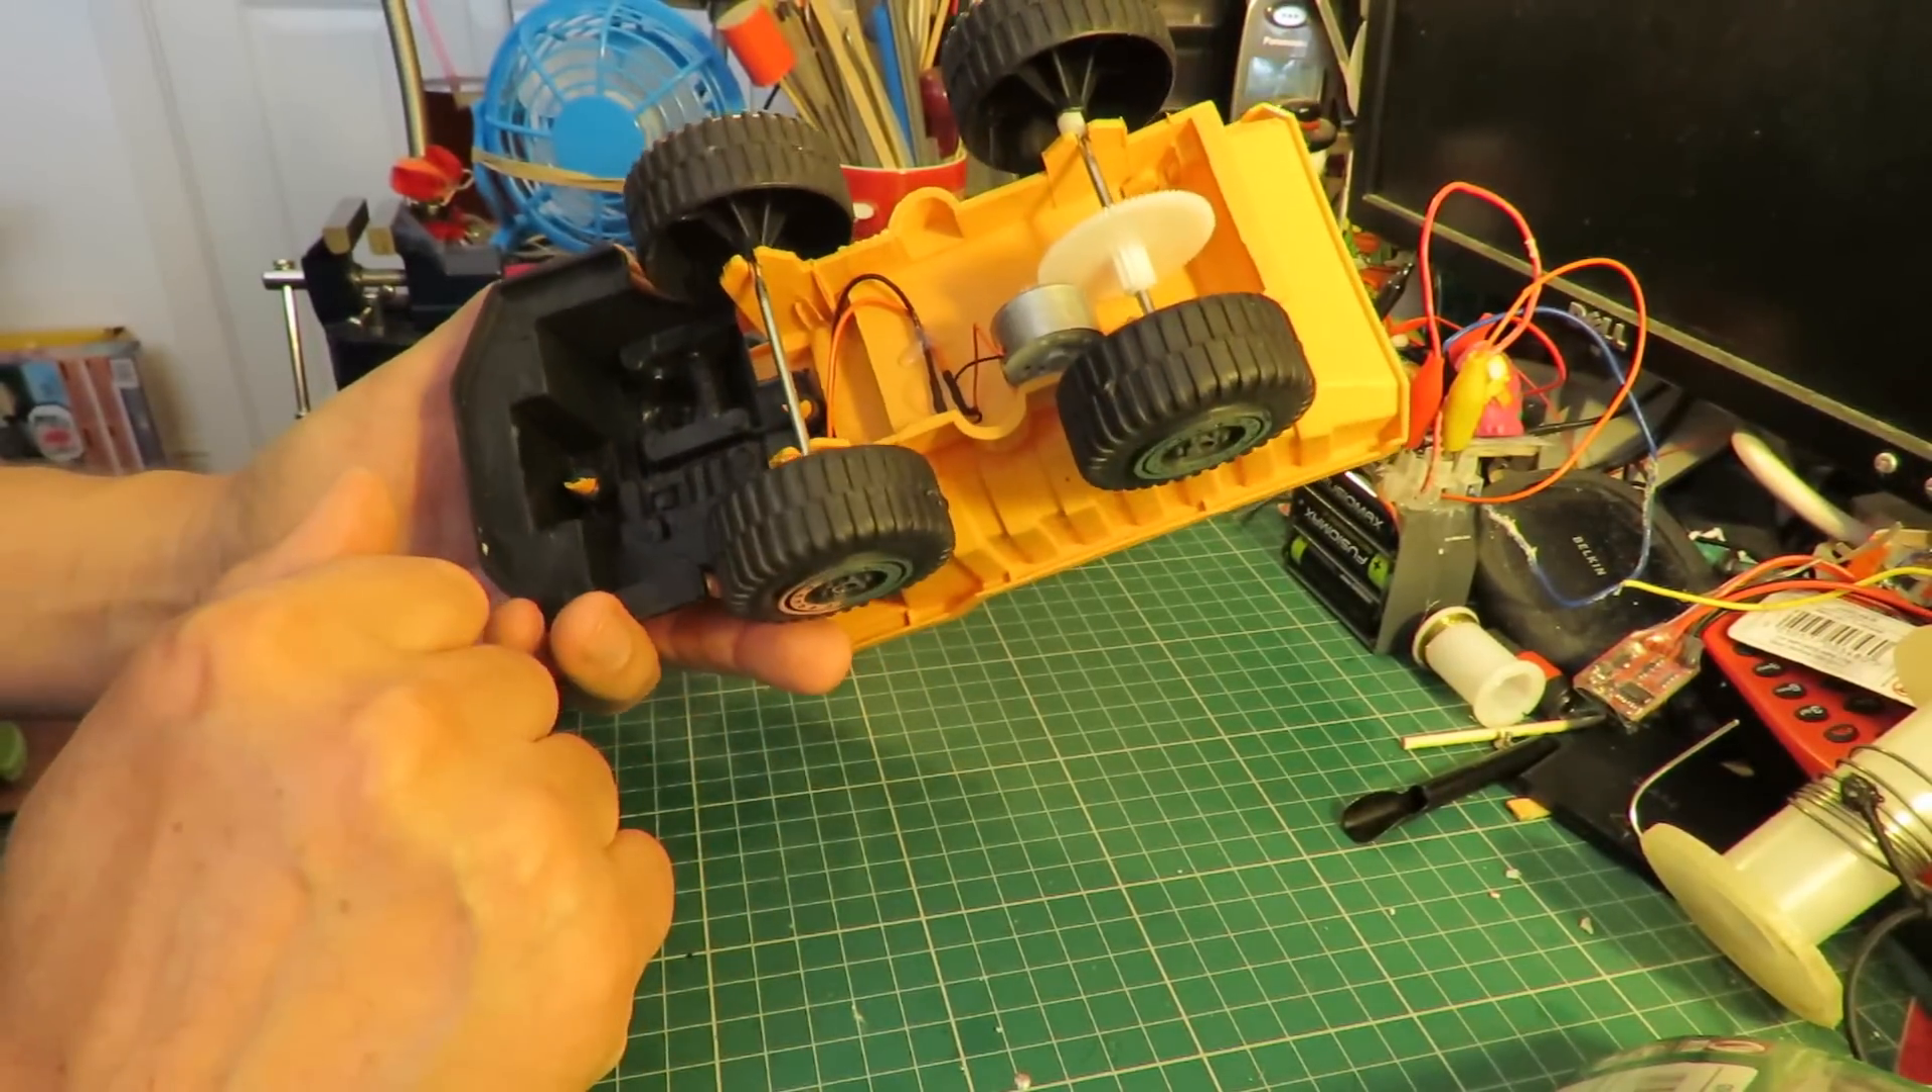So it's already got an electric motor and gears on the back wheels, but we've got no steering, we've just got a straight bar across there for the front wheels.